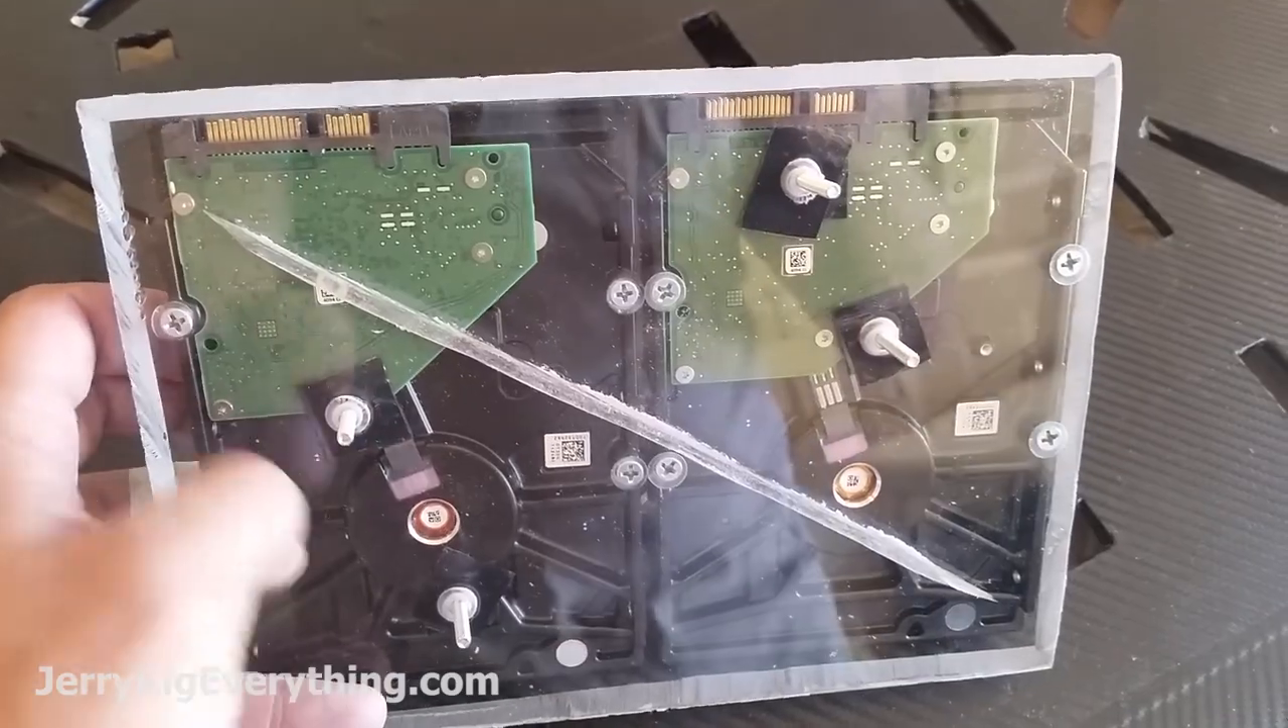I have put the screws in first and then I screwed the acrylic onto the bottom of the hard drives afterward.